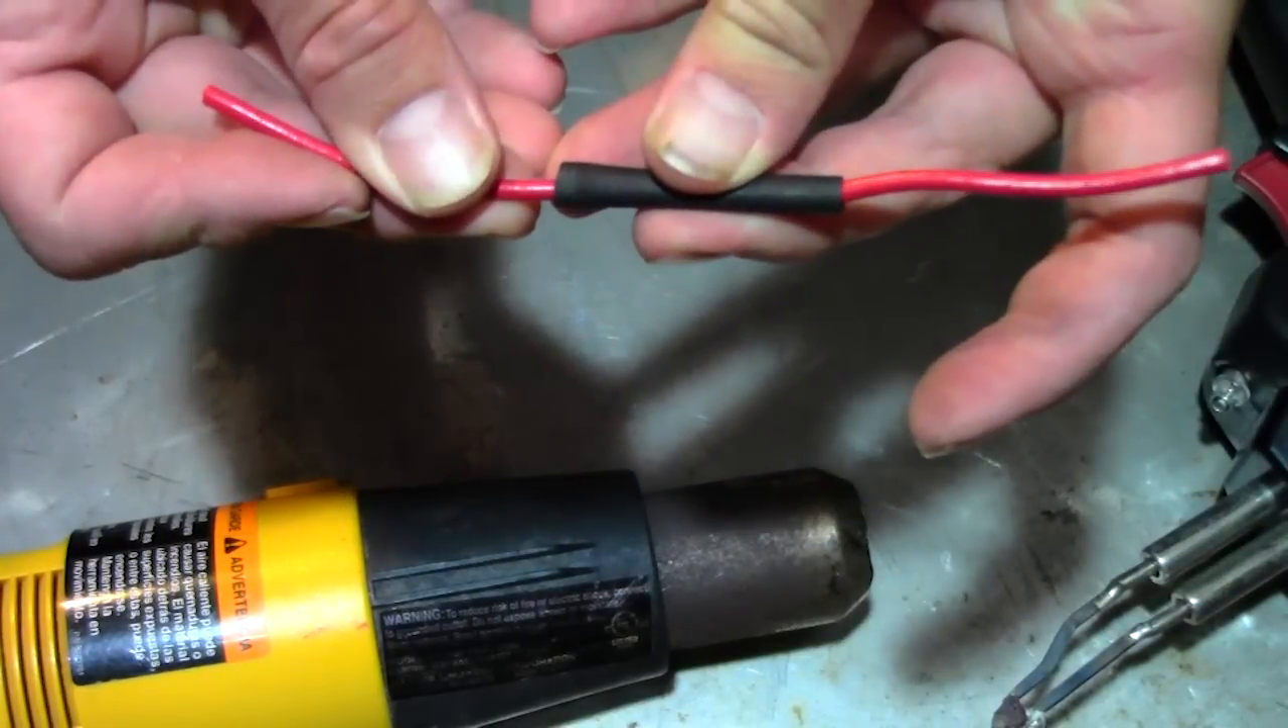And this is what your connection should look like with the heat shrink on there.